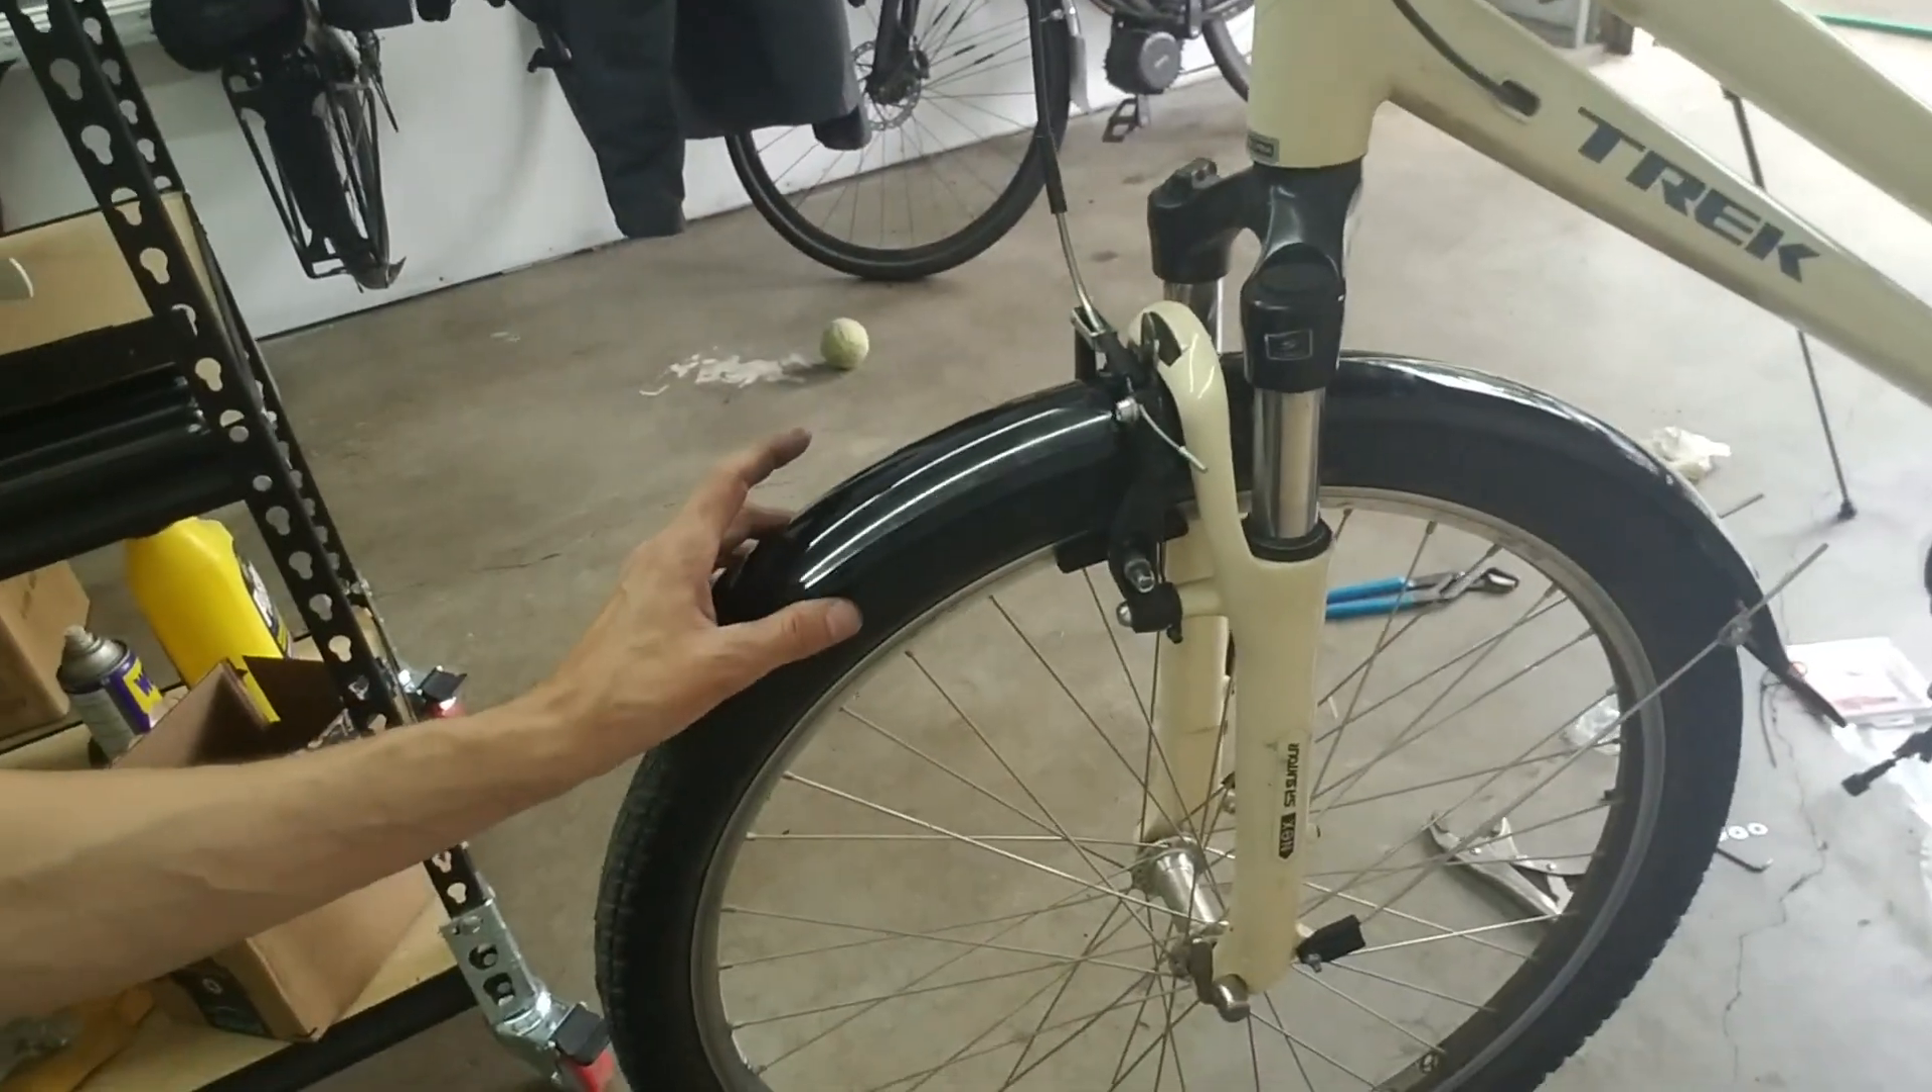What I did so far with the bike was I put these front fenders on here. These are the planet bike Cascadia fenders. Just your typical mounts.